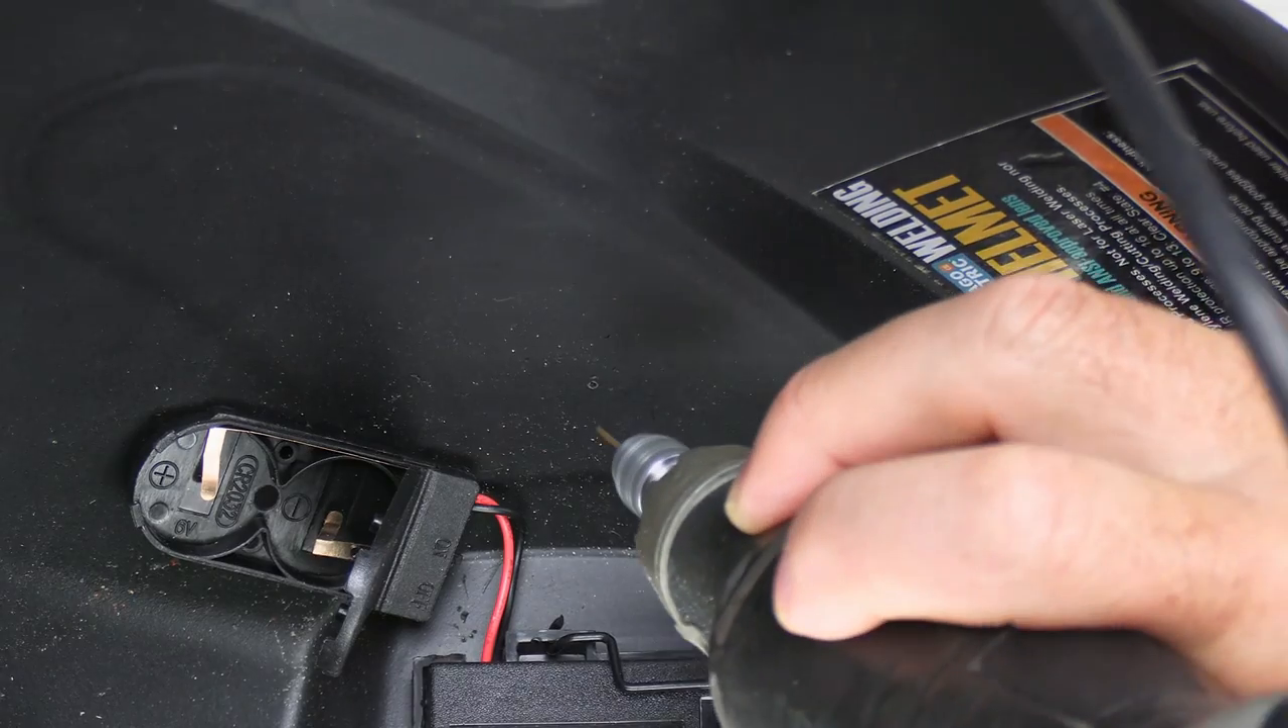Okay, so I got my battery holder mounted on the side right here.